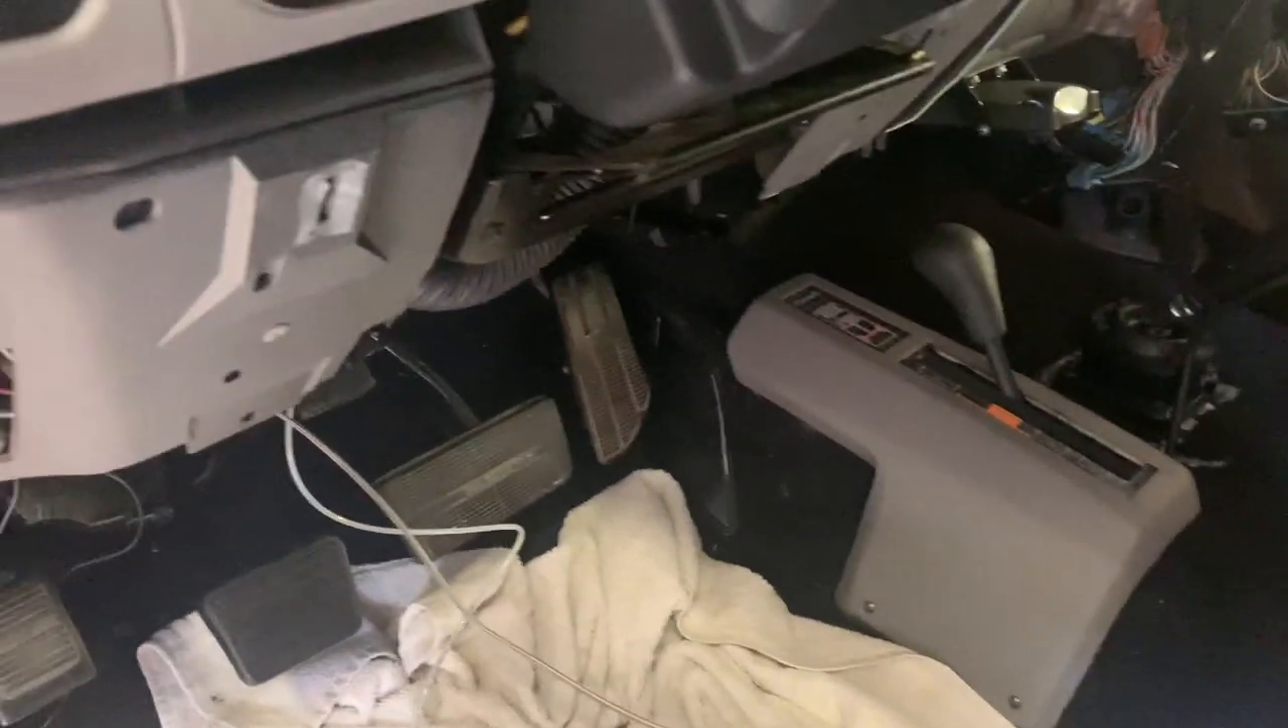Everything inside here is really turning out really nice and clean. I still have lots of wiring to tidy up.